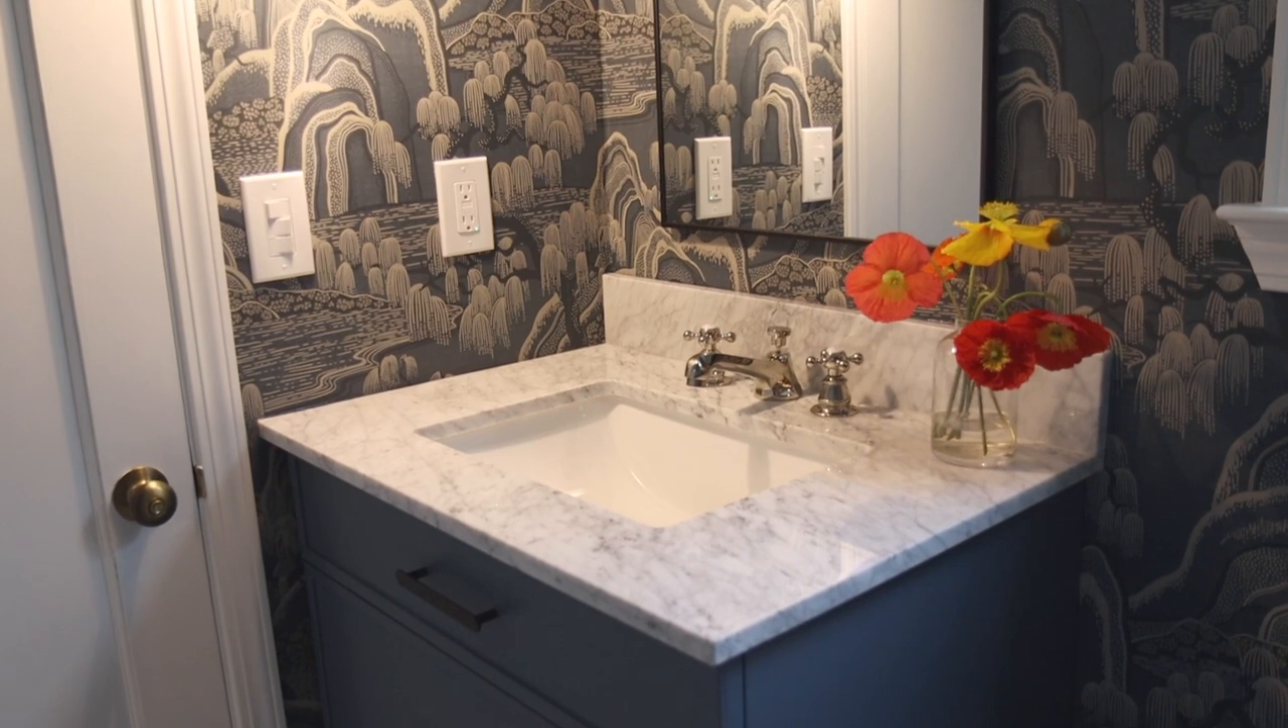This small floating vanity is now installed in the bathroom of our guest and home office space and I love how much storage I'm able to add with this small vanity.